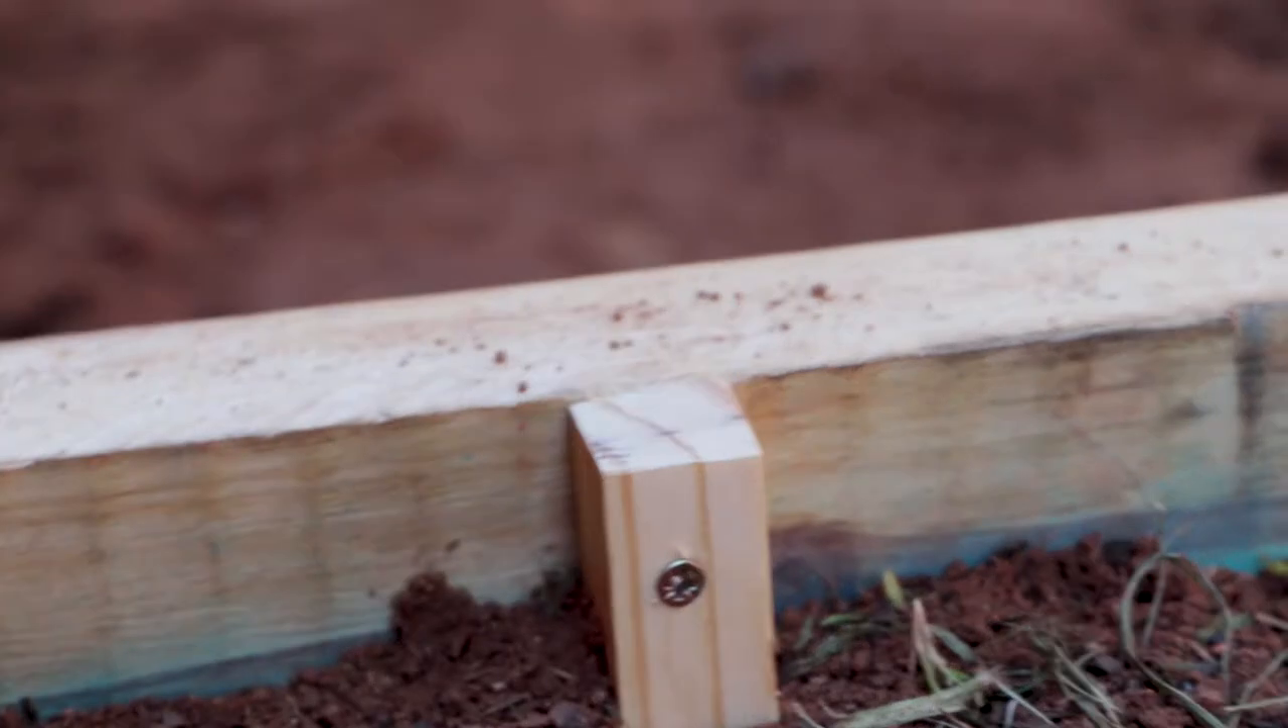Okay so we've got the frame in we've leveled it and then we've just put some stakes in to hold it.